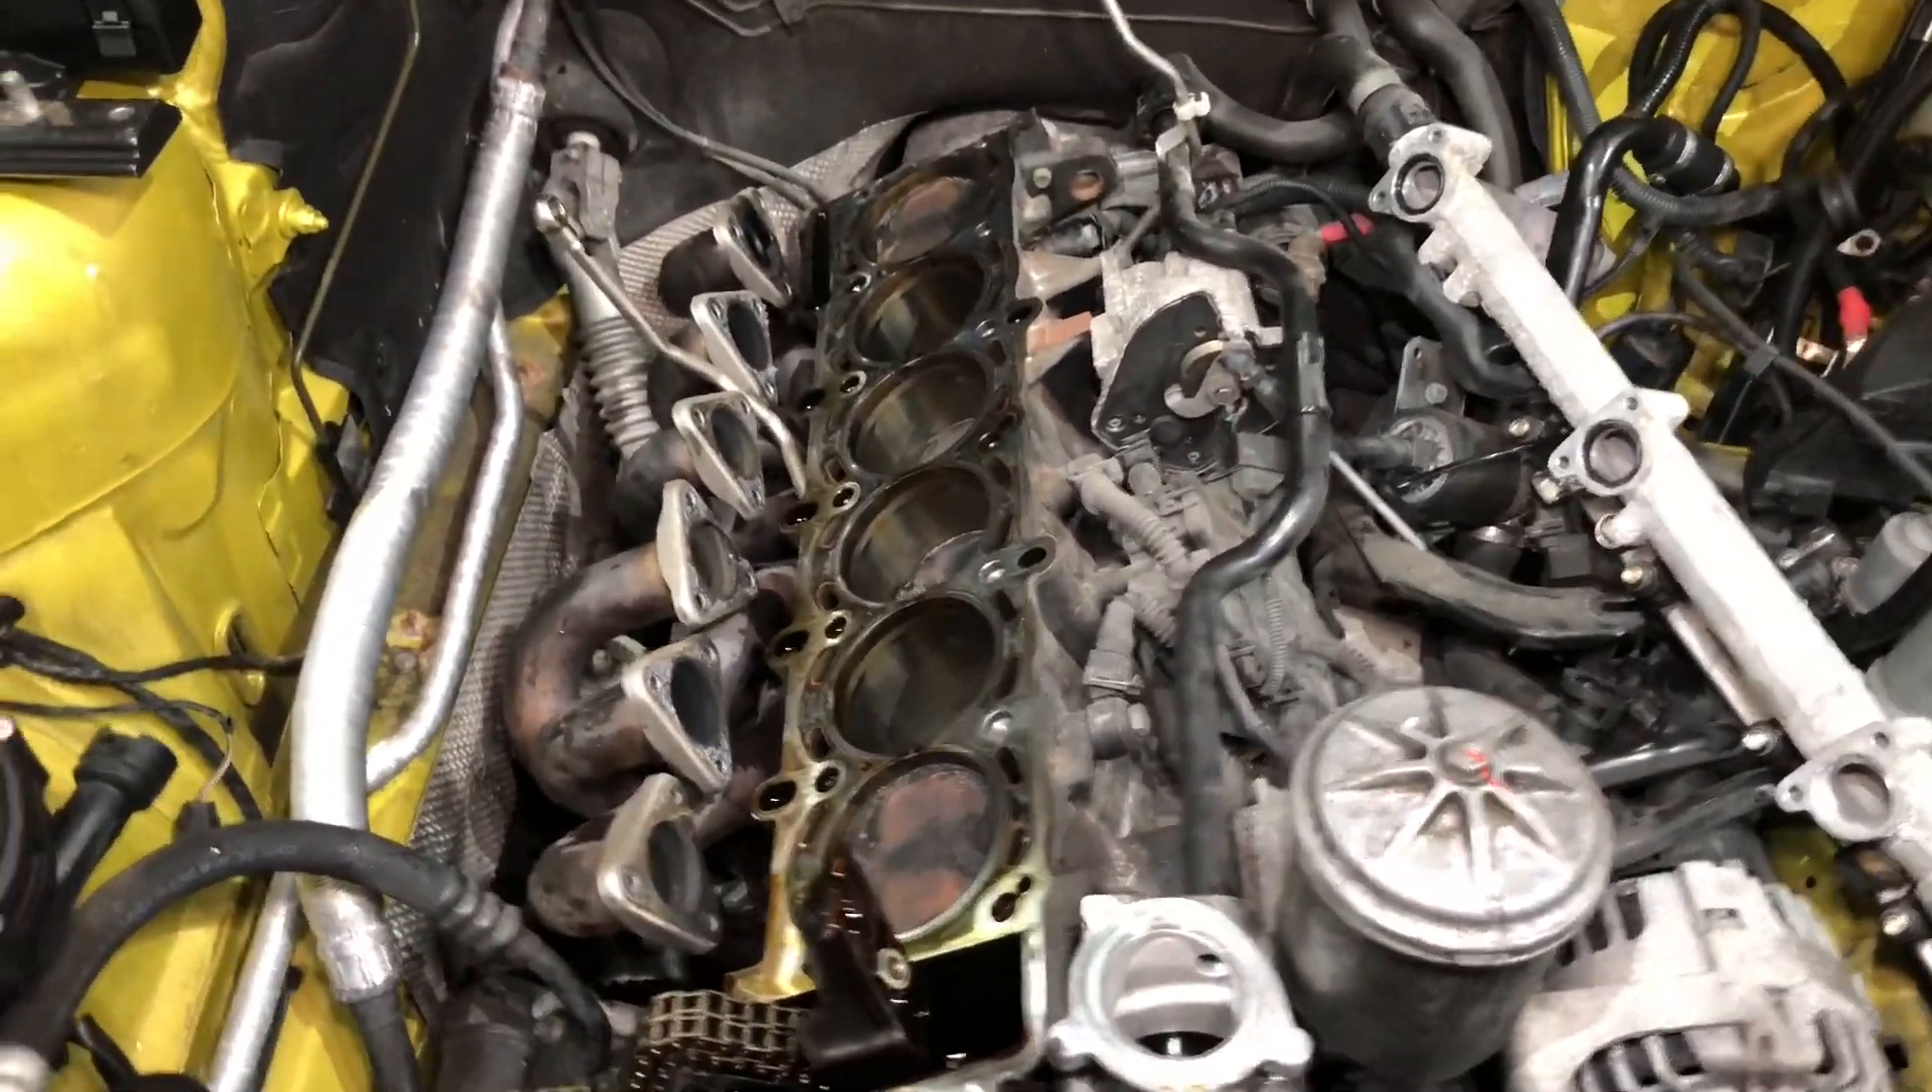Cylinder head has now been removed which was a straightforward process once the head bolts have been undone in their correct position.